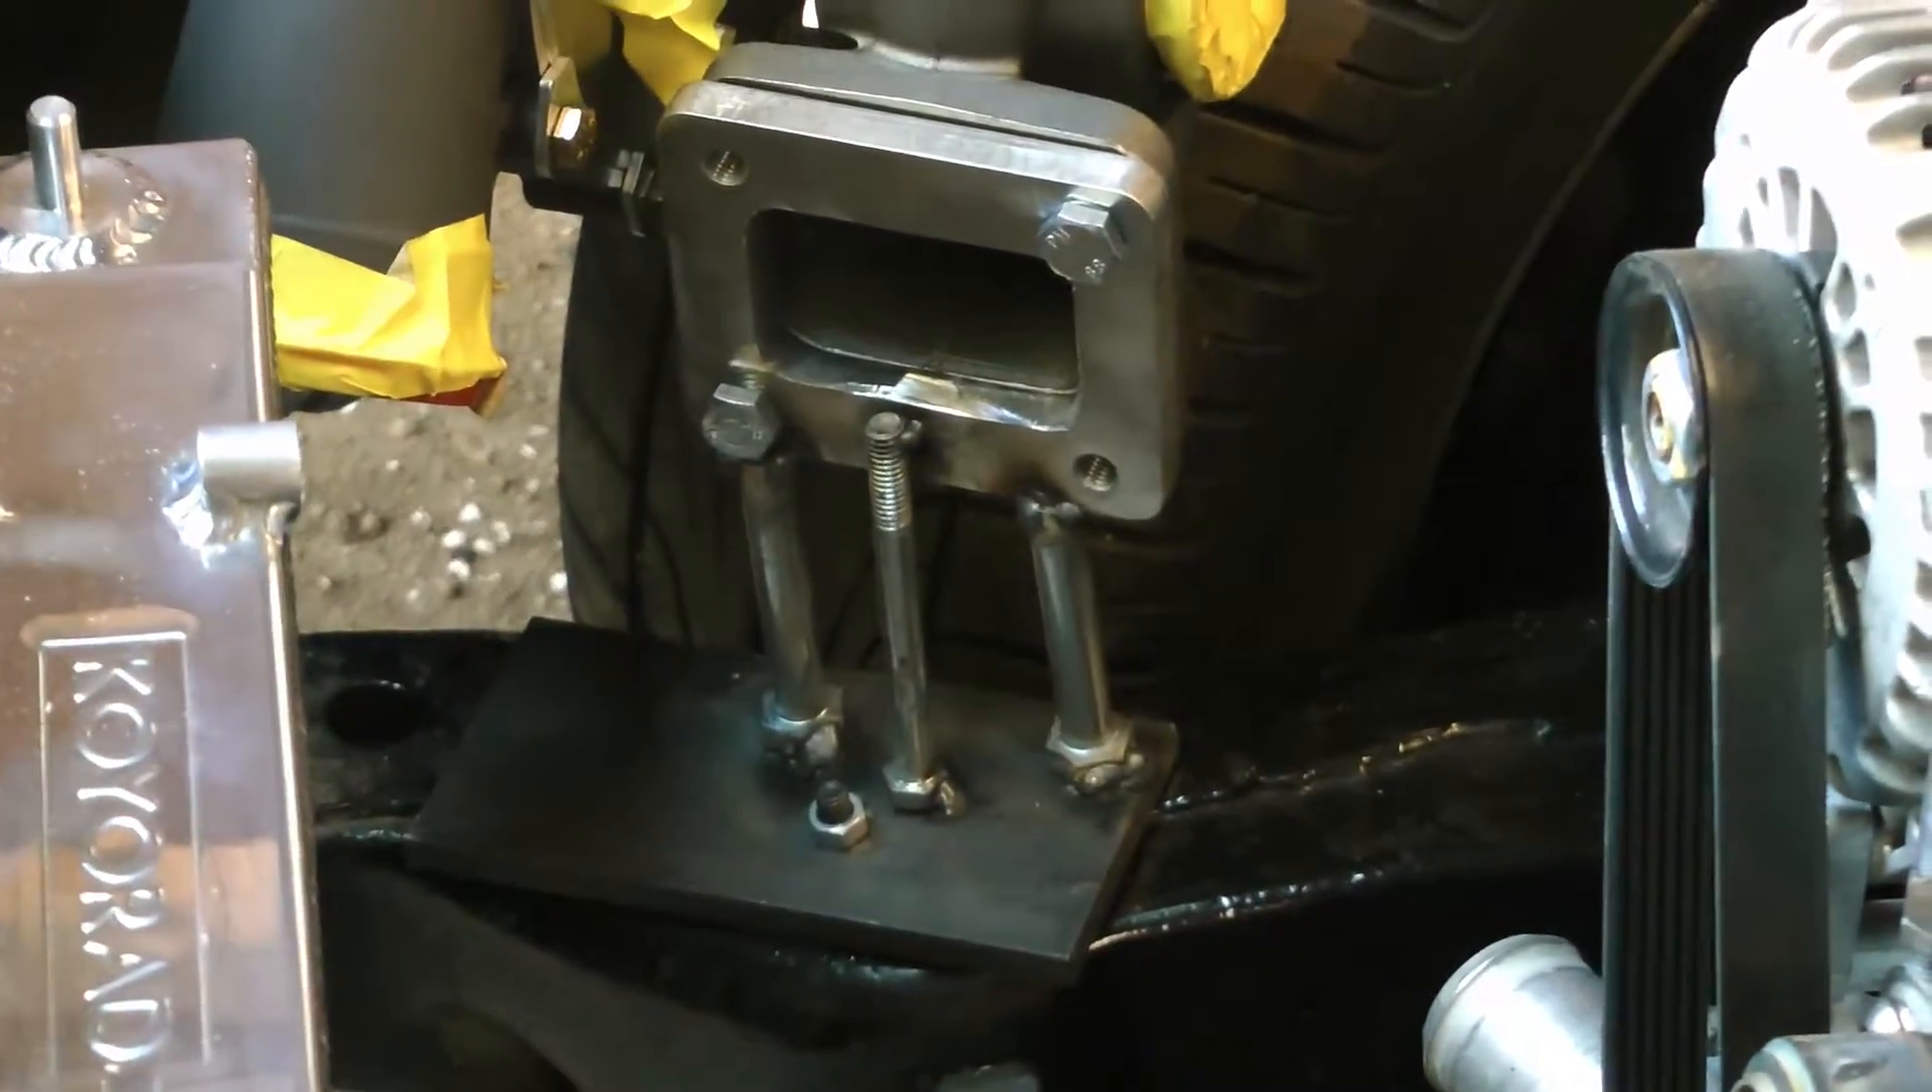I mounted the turbo flange i welded it to a piece of steel and just bolted that piece of steel down onto my subframe.